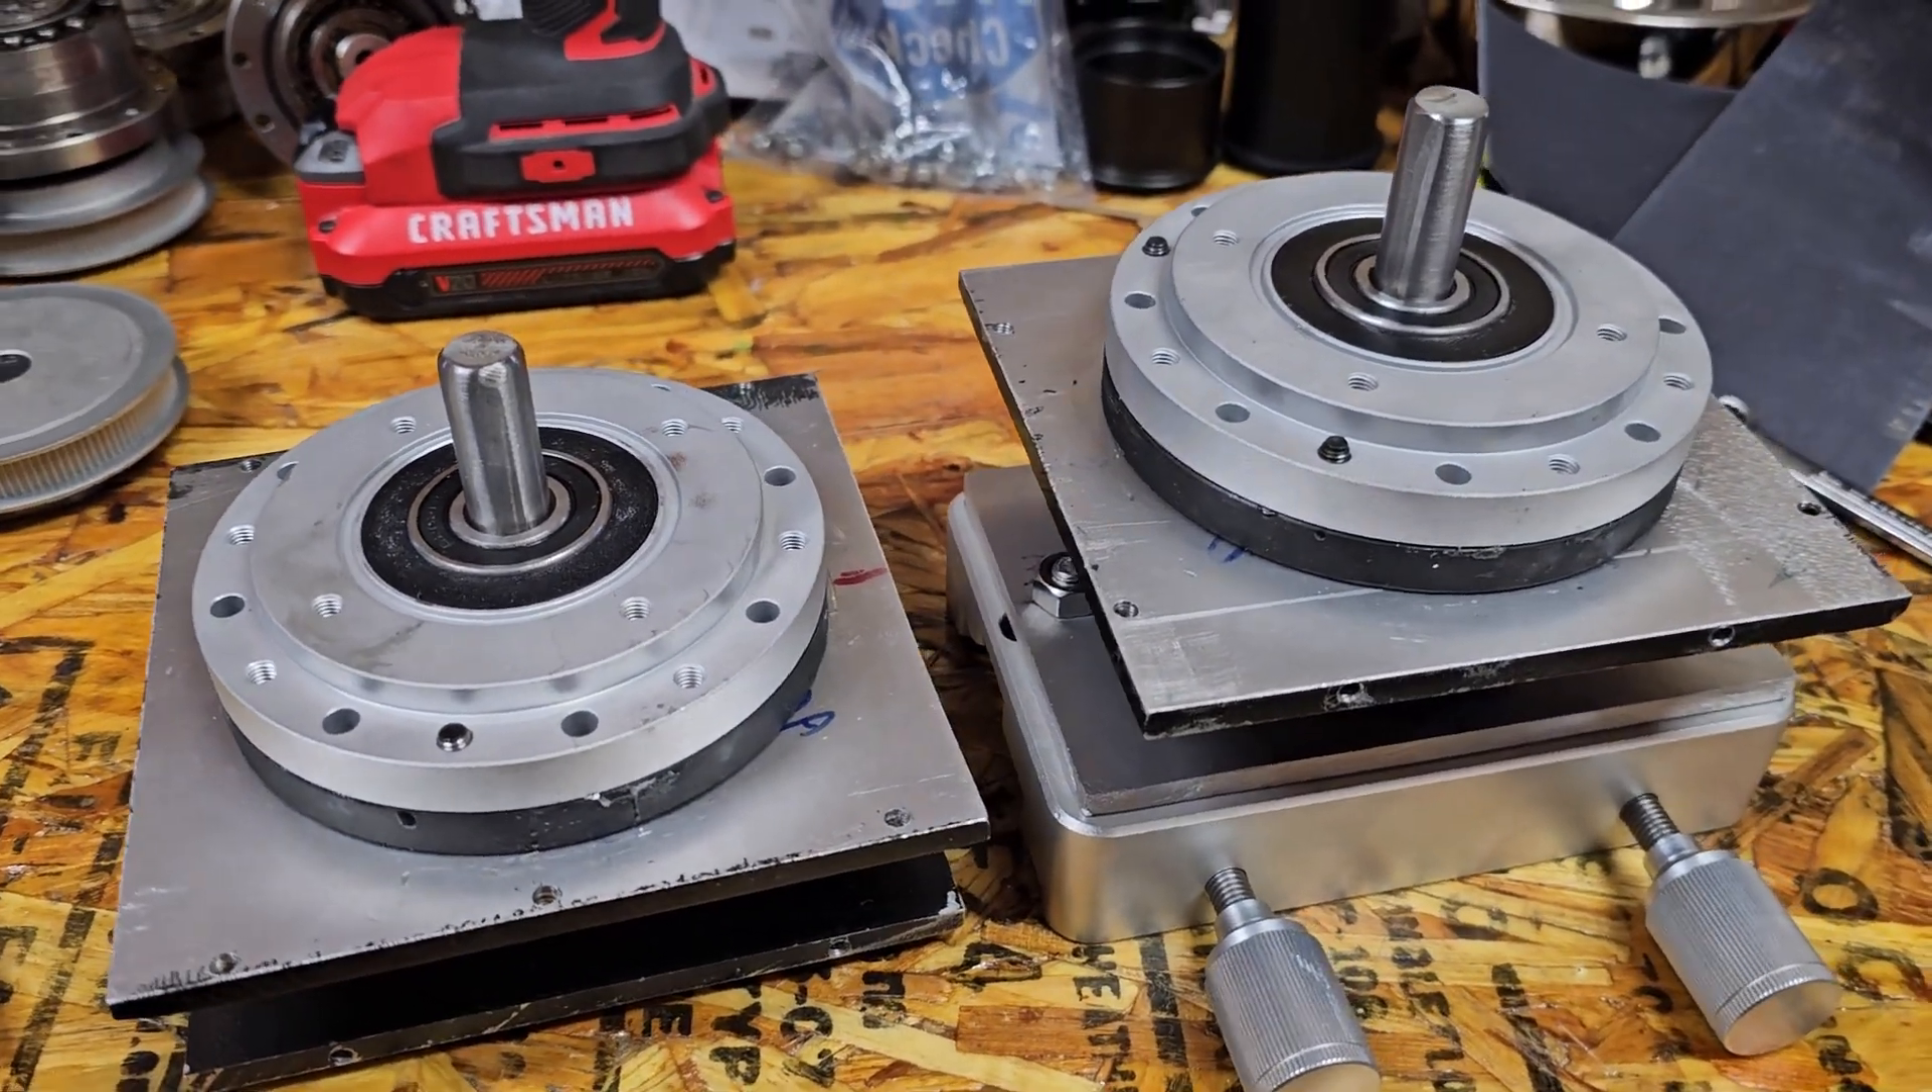Okay, bearings are in. Now, I just got to put the pulleys on and we'll be ready to install them.